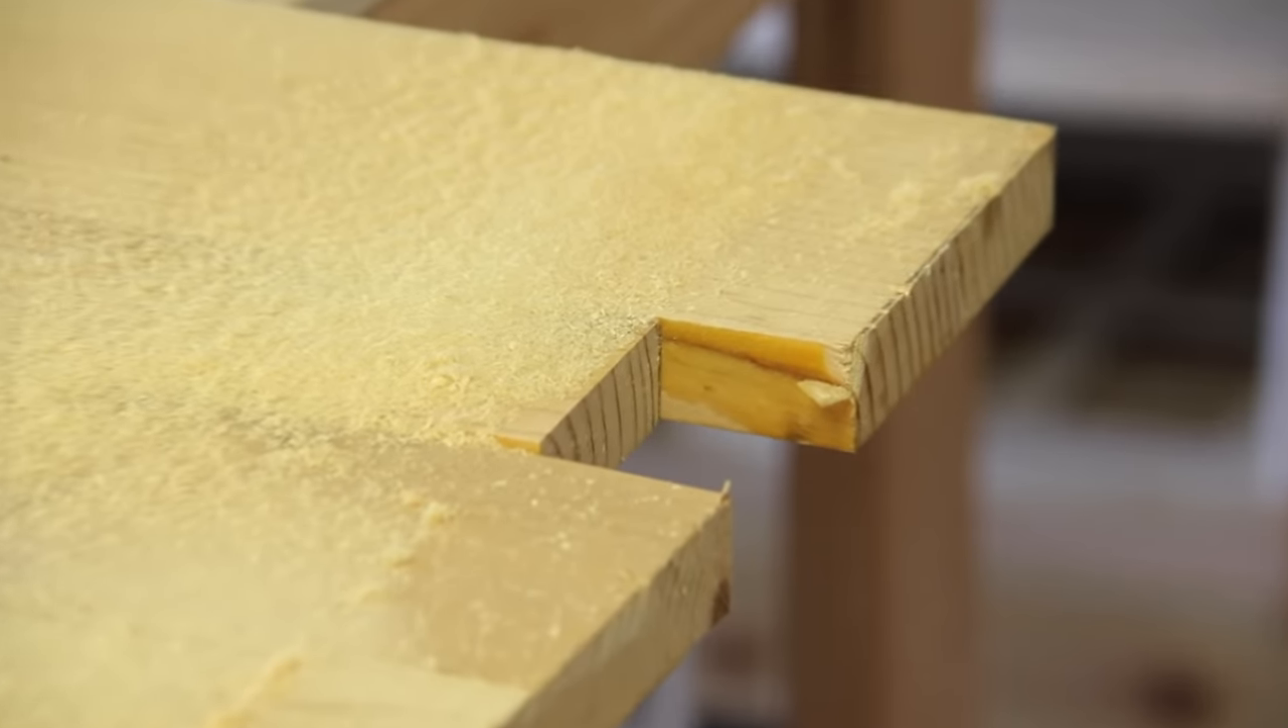I discovered I was a little careless during the glue up and left one of the rows short.